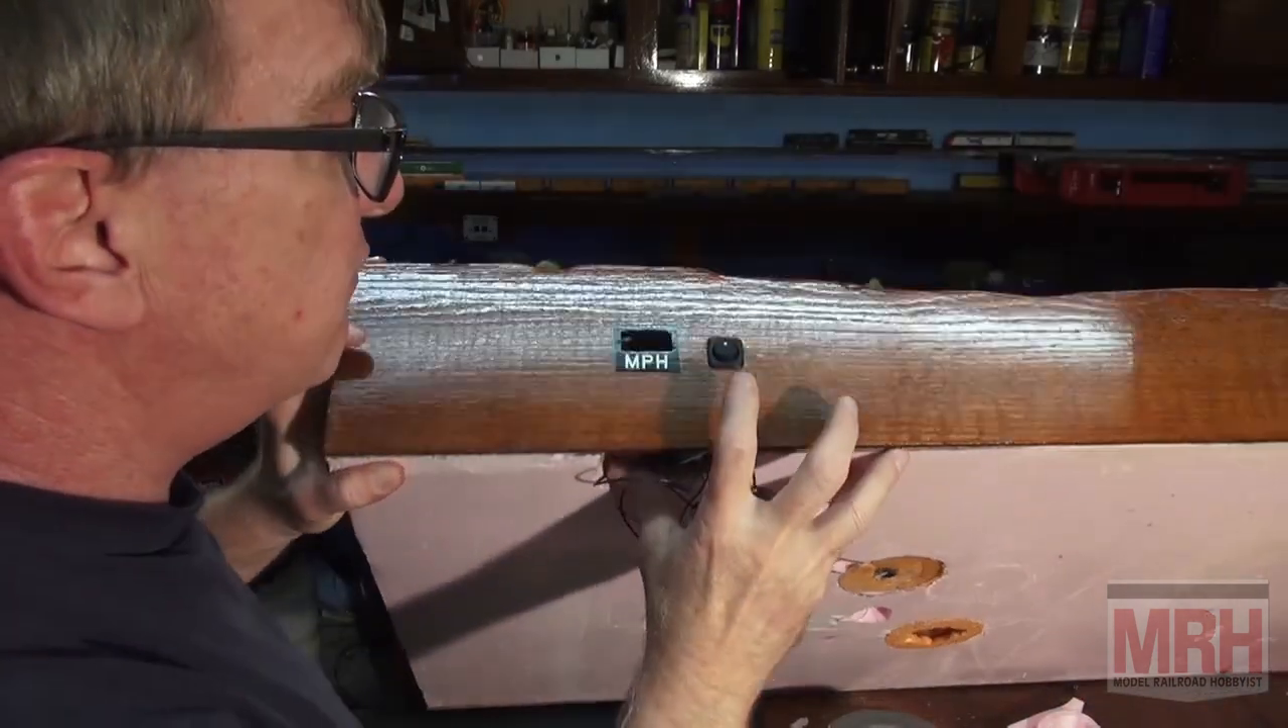I've got my rocker switch in place.